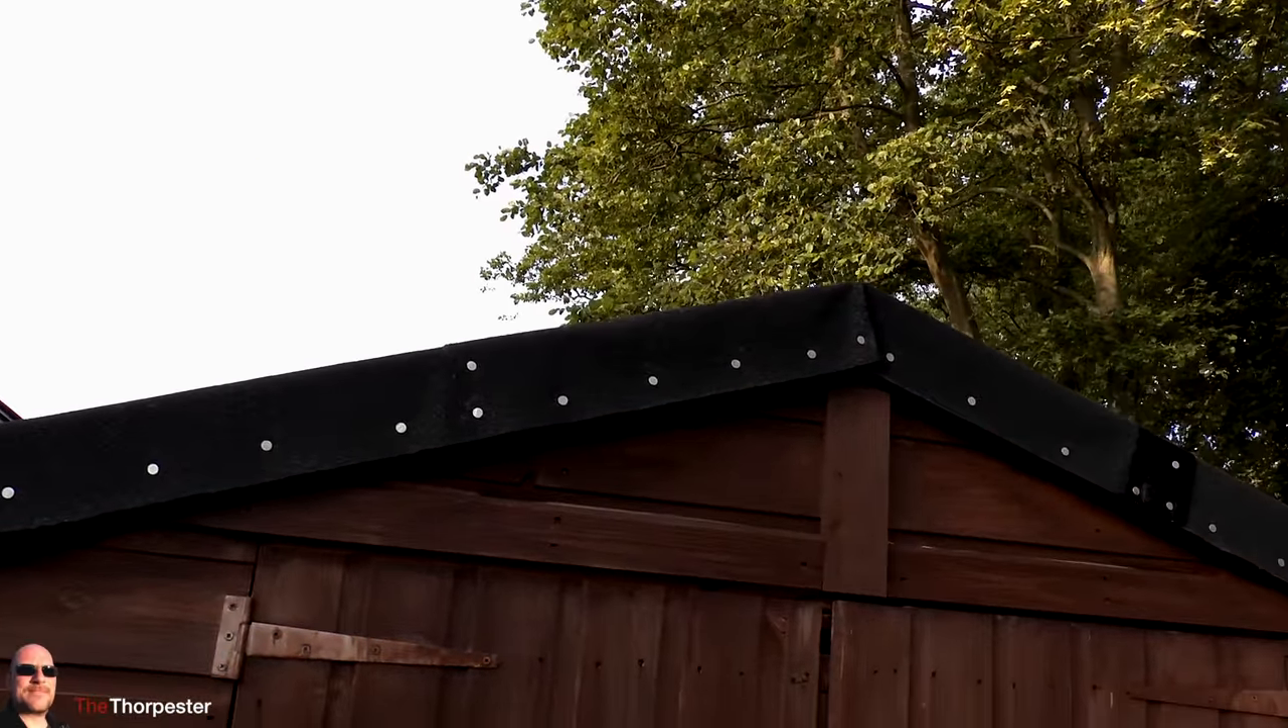Once both sides were stuck firmly, I then went around just like underneath and popped in every six inches some more clout nails to make sure it was as secure as possible.